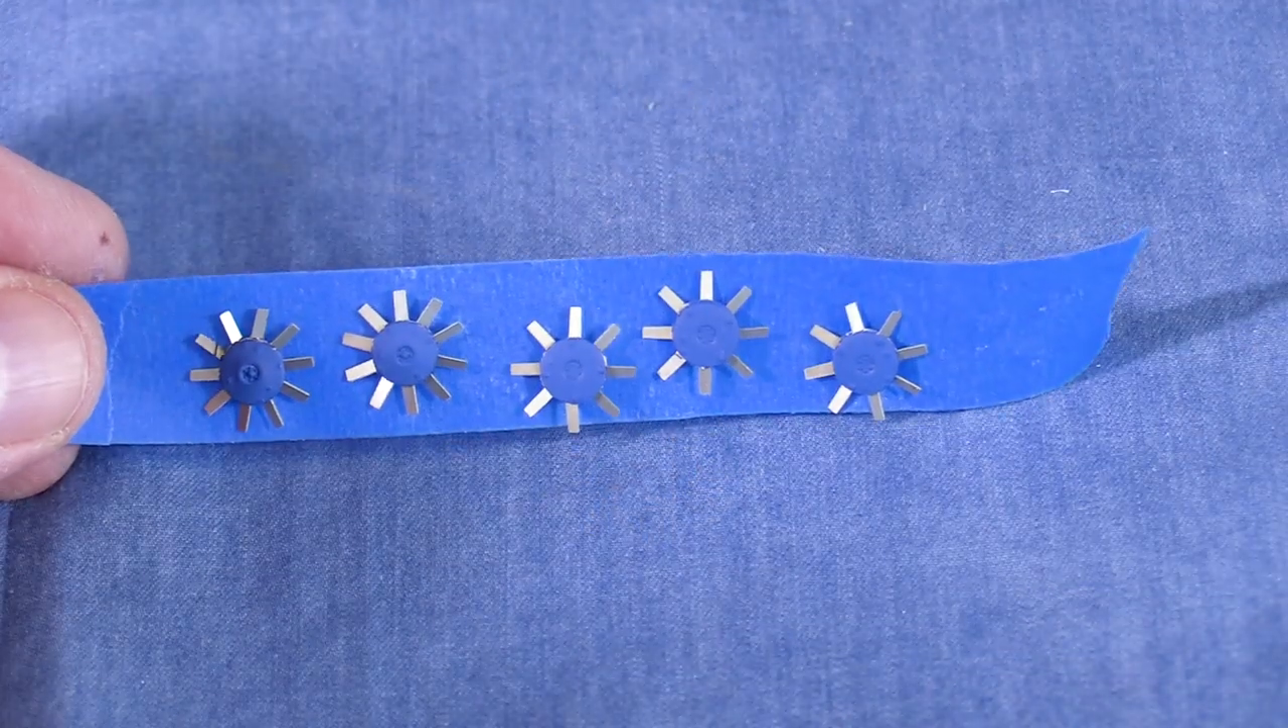Now that I have all the fans assembled, I put them on a piece of blue tape.